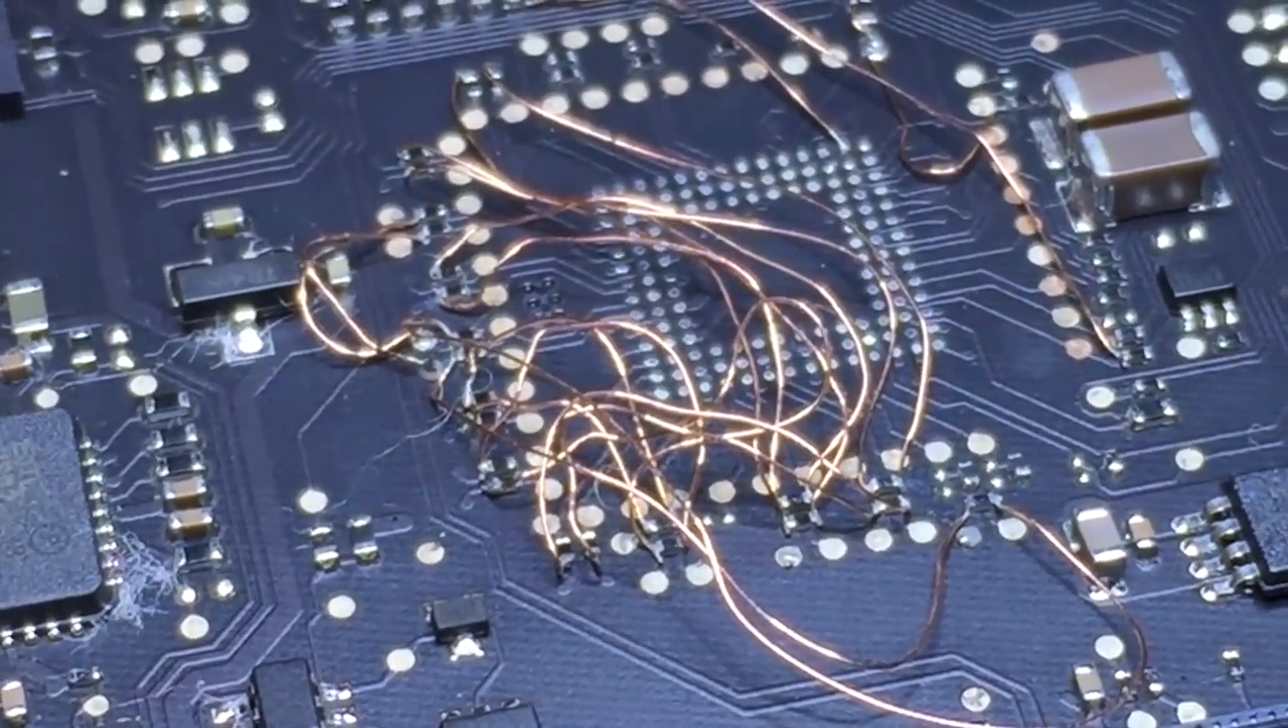So, if we go ahead and take a look at the point on the board where the G-Mux chip is supposed to be, you can see that I have soldered a ton of wires in its place.